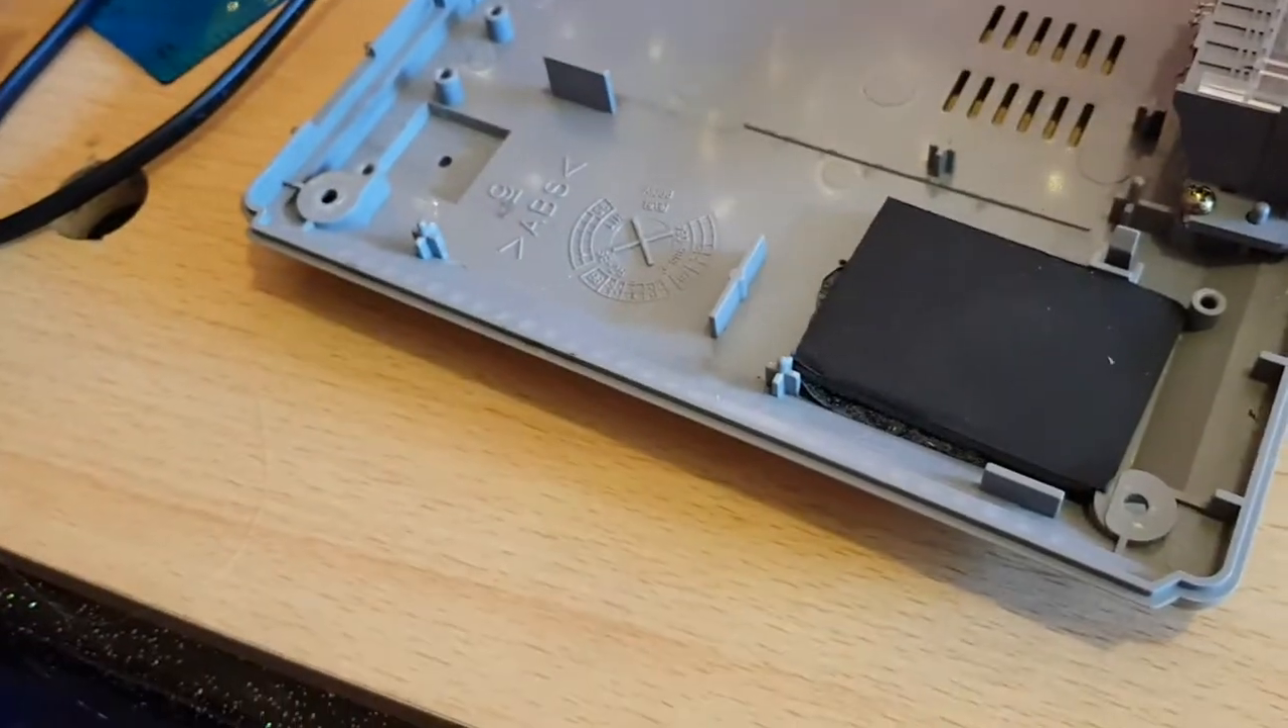I've found this bit of foam core which i've glued in place there which is where the power switch will lay on the base unit.